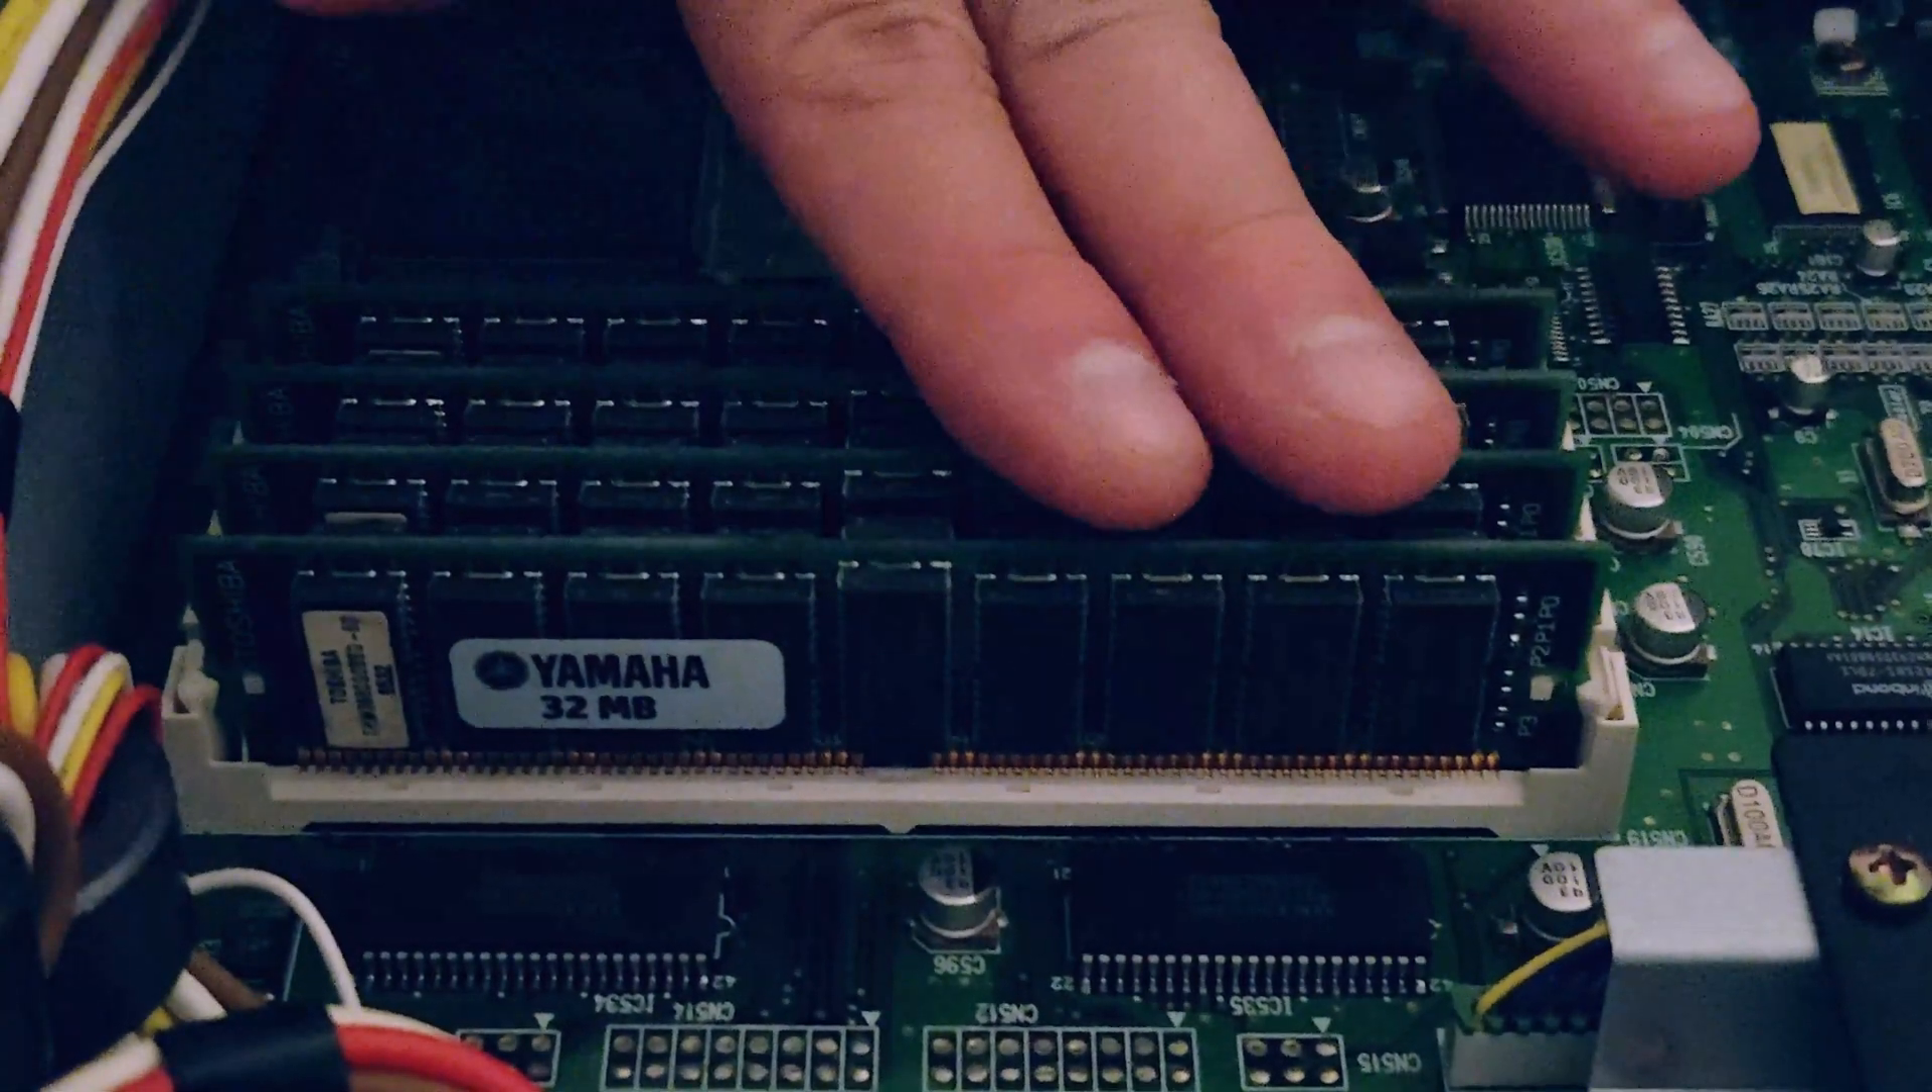128 megs of new memory installed.